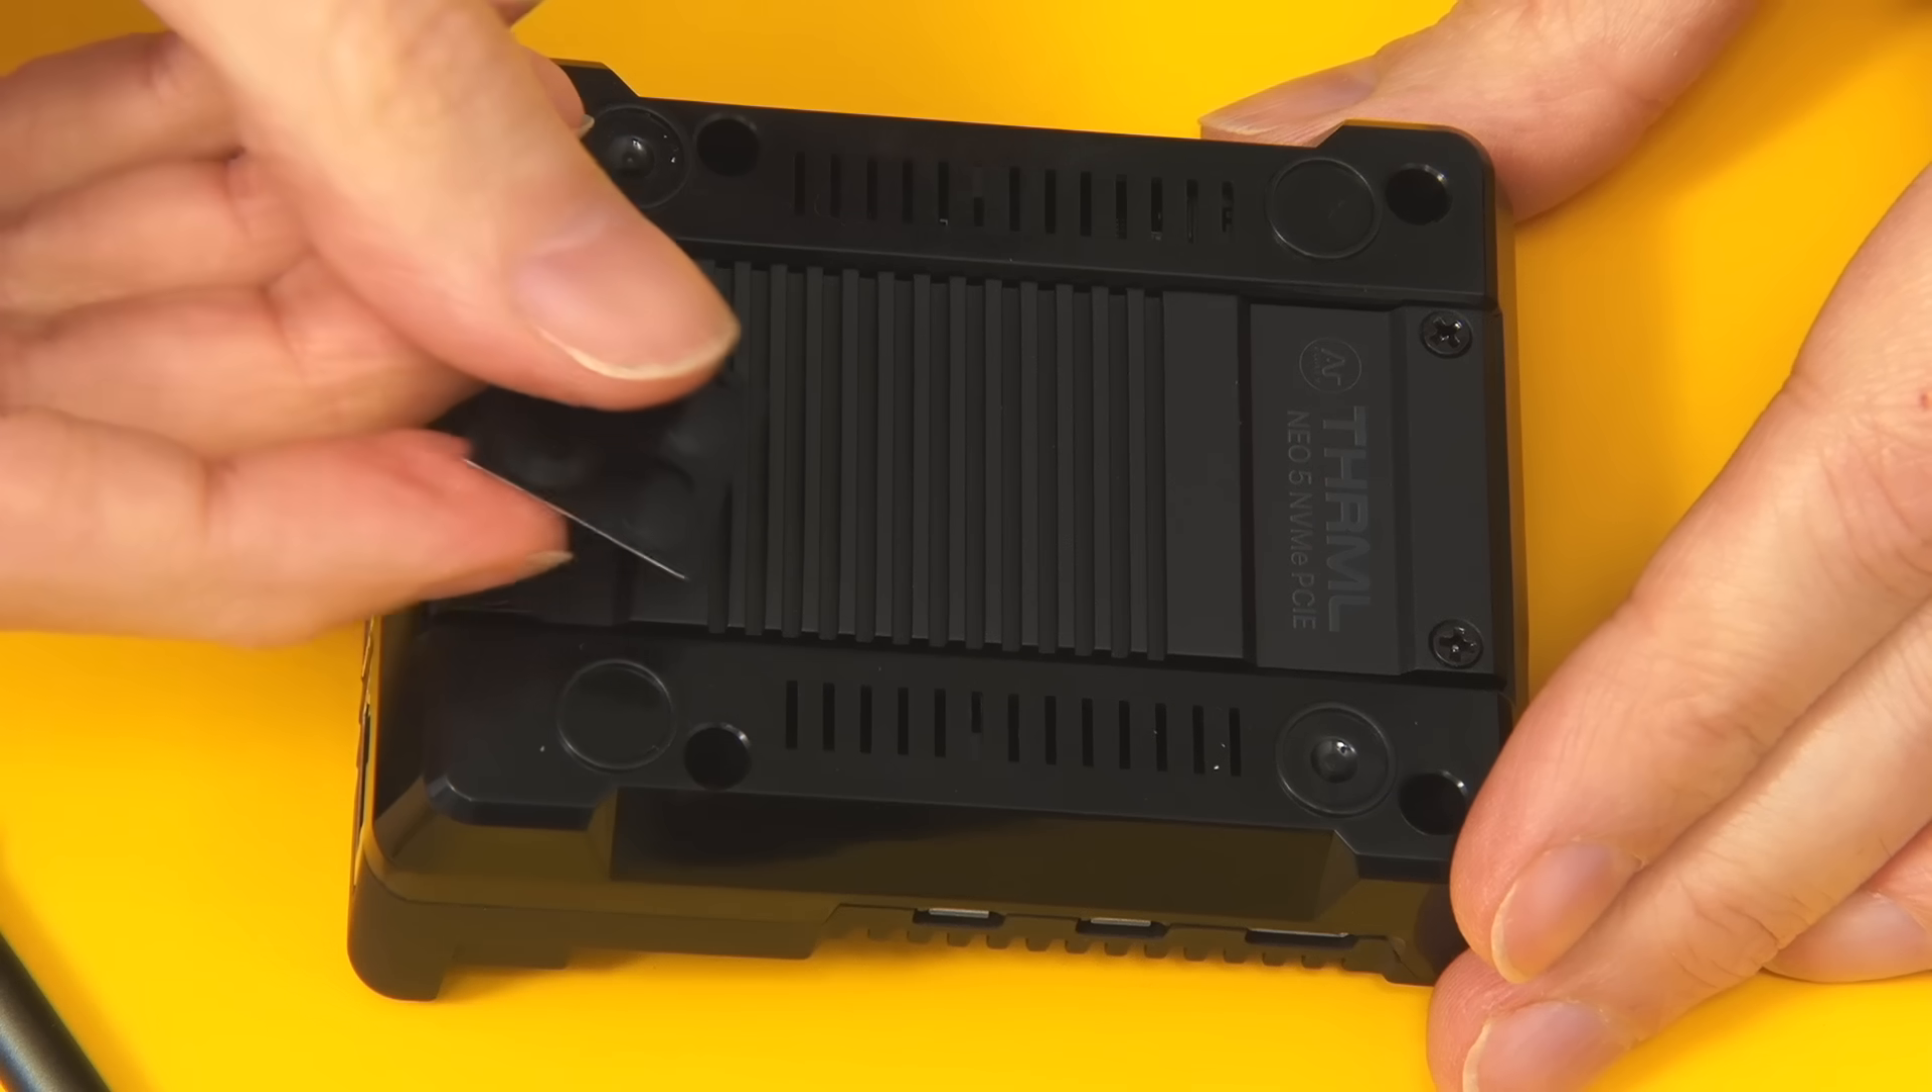All I've got left to do is to fit some sticky feet on the case.